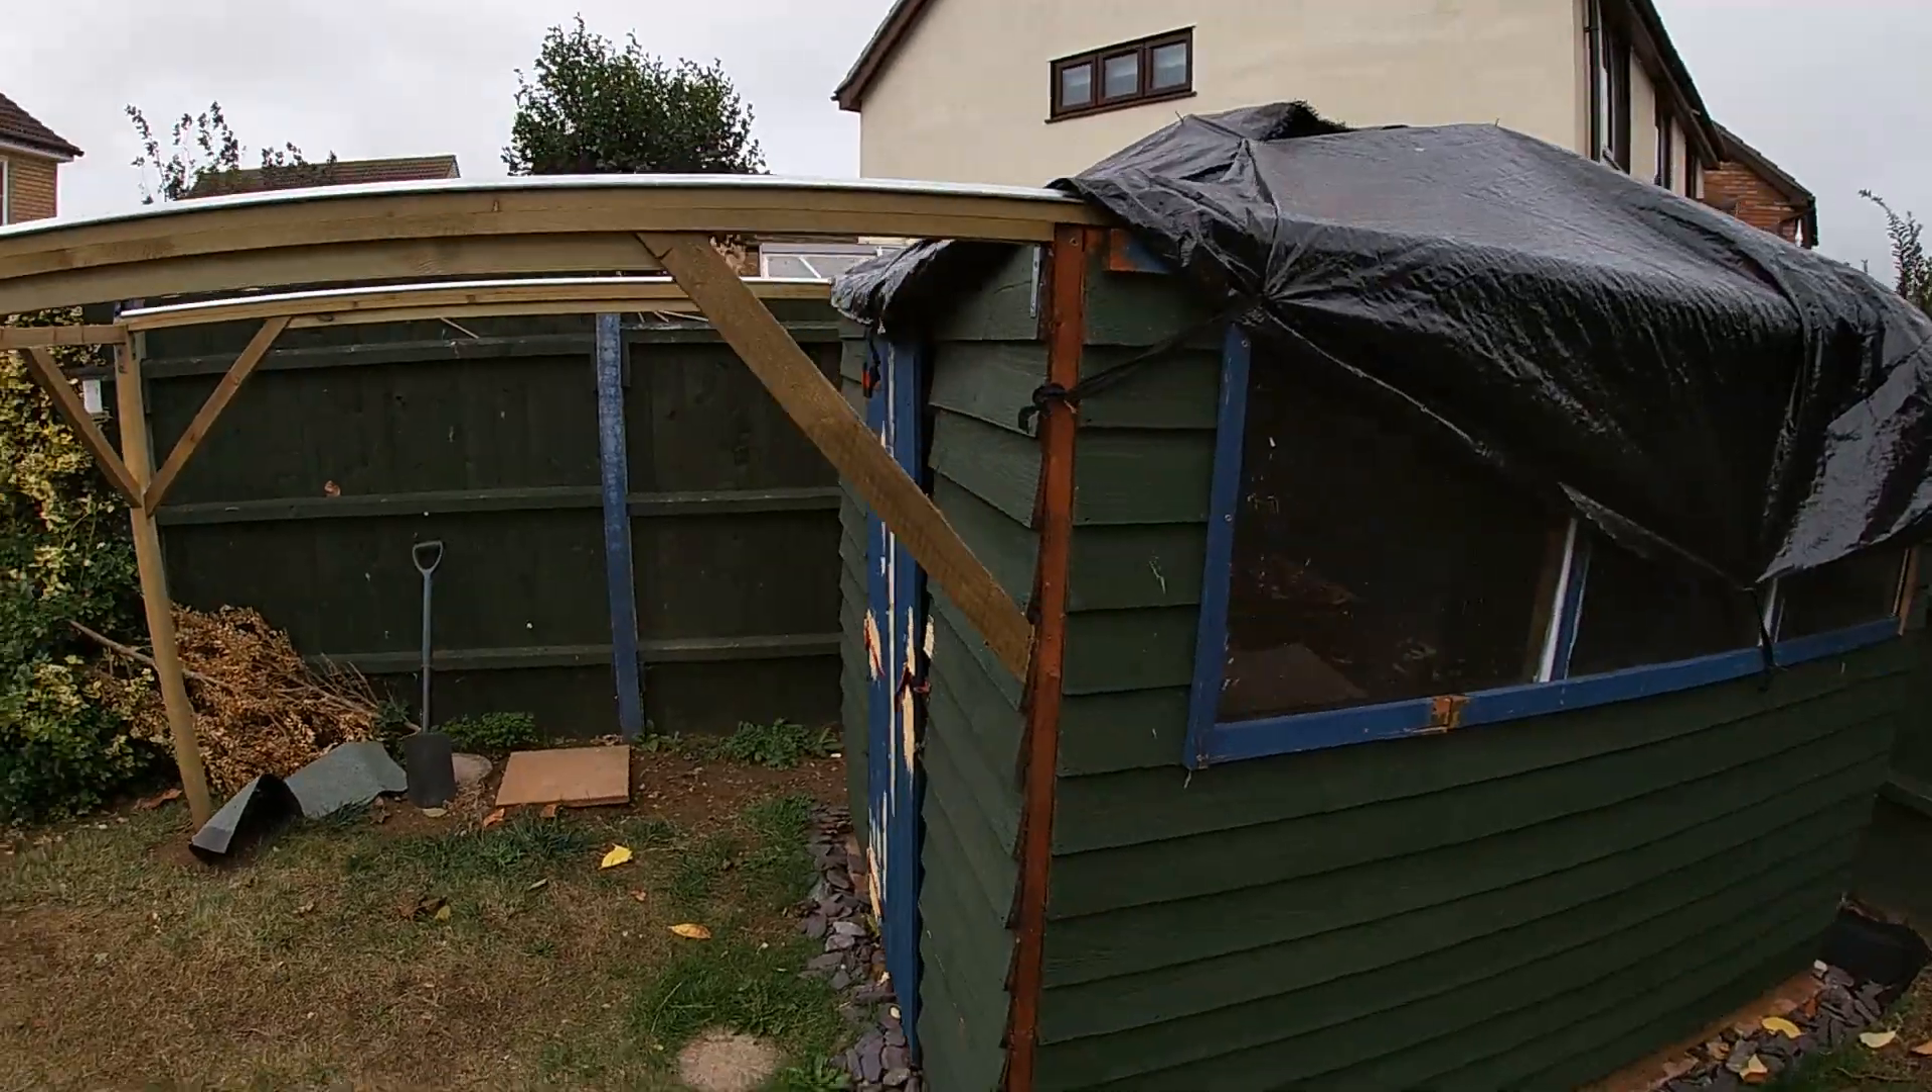I've now got the rails up here.